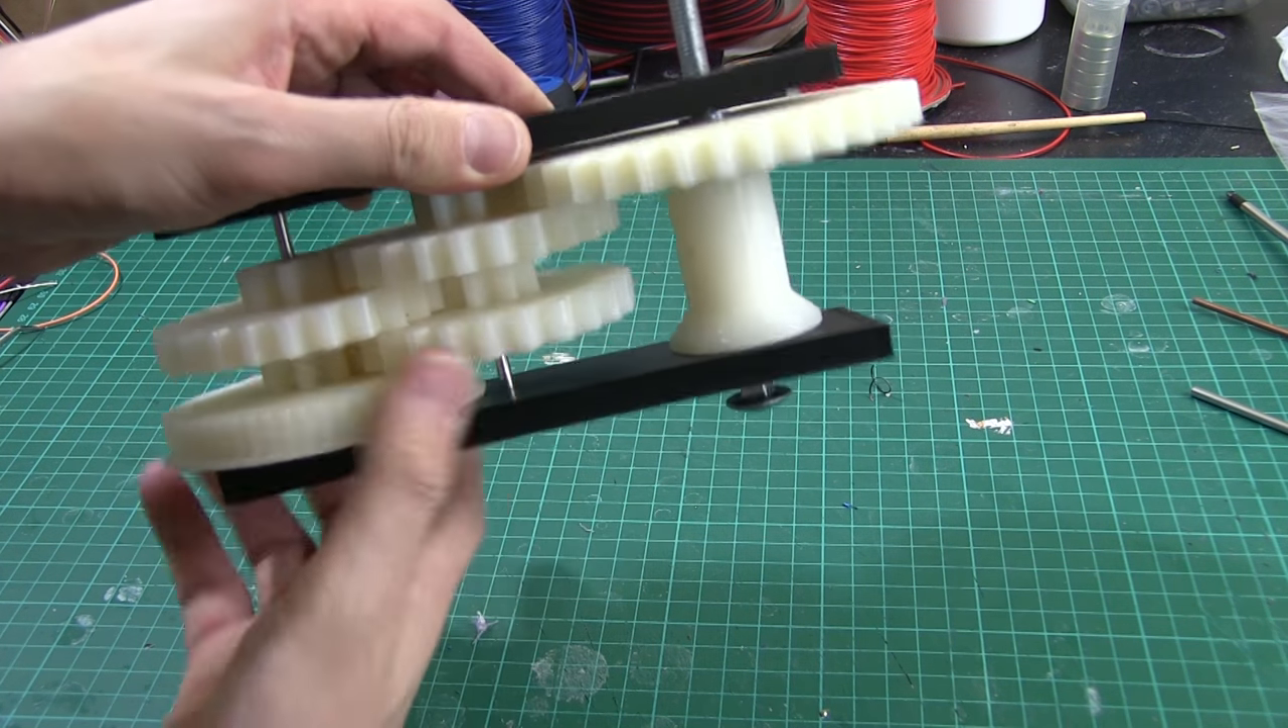So now I've got the big gear in.